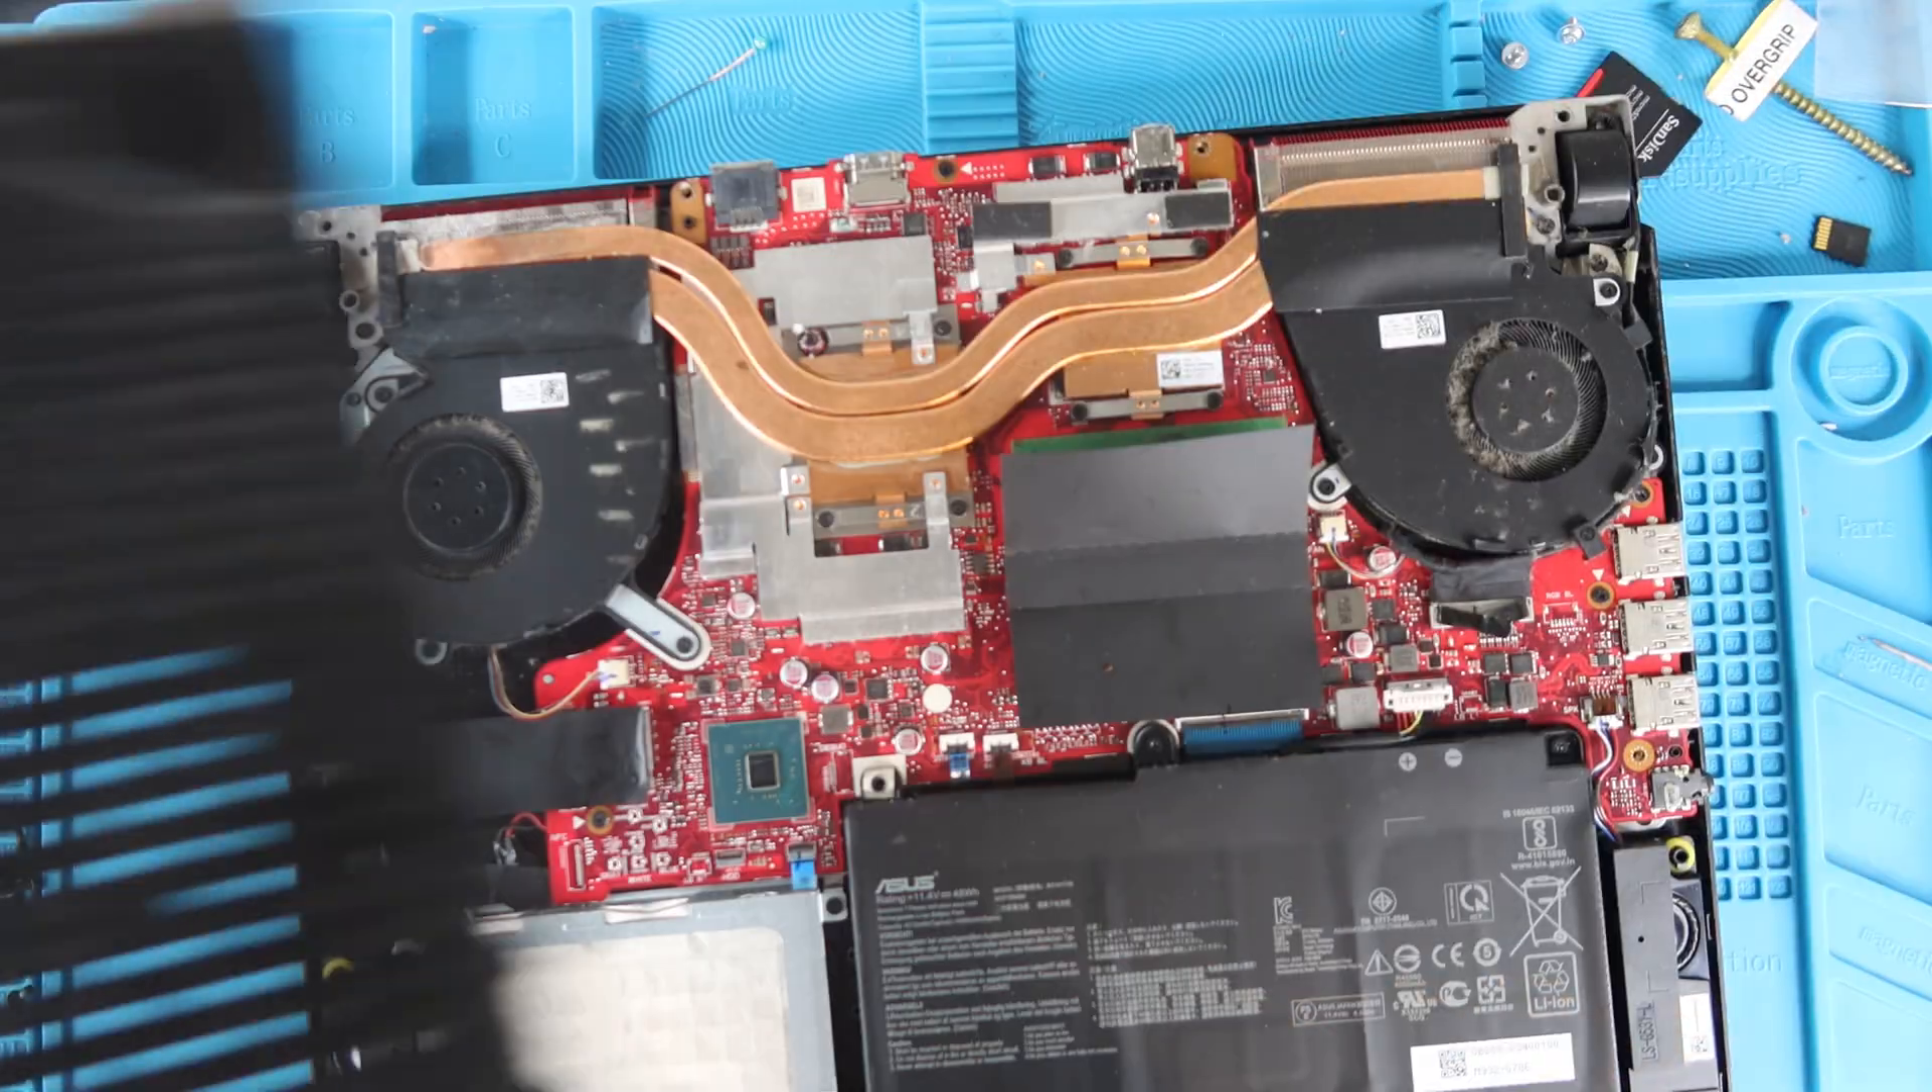Now that the back case is off you can turn it around.